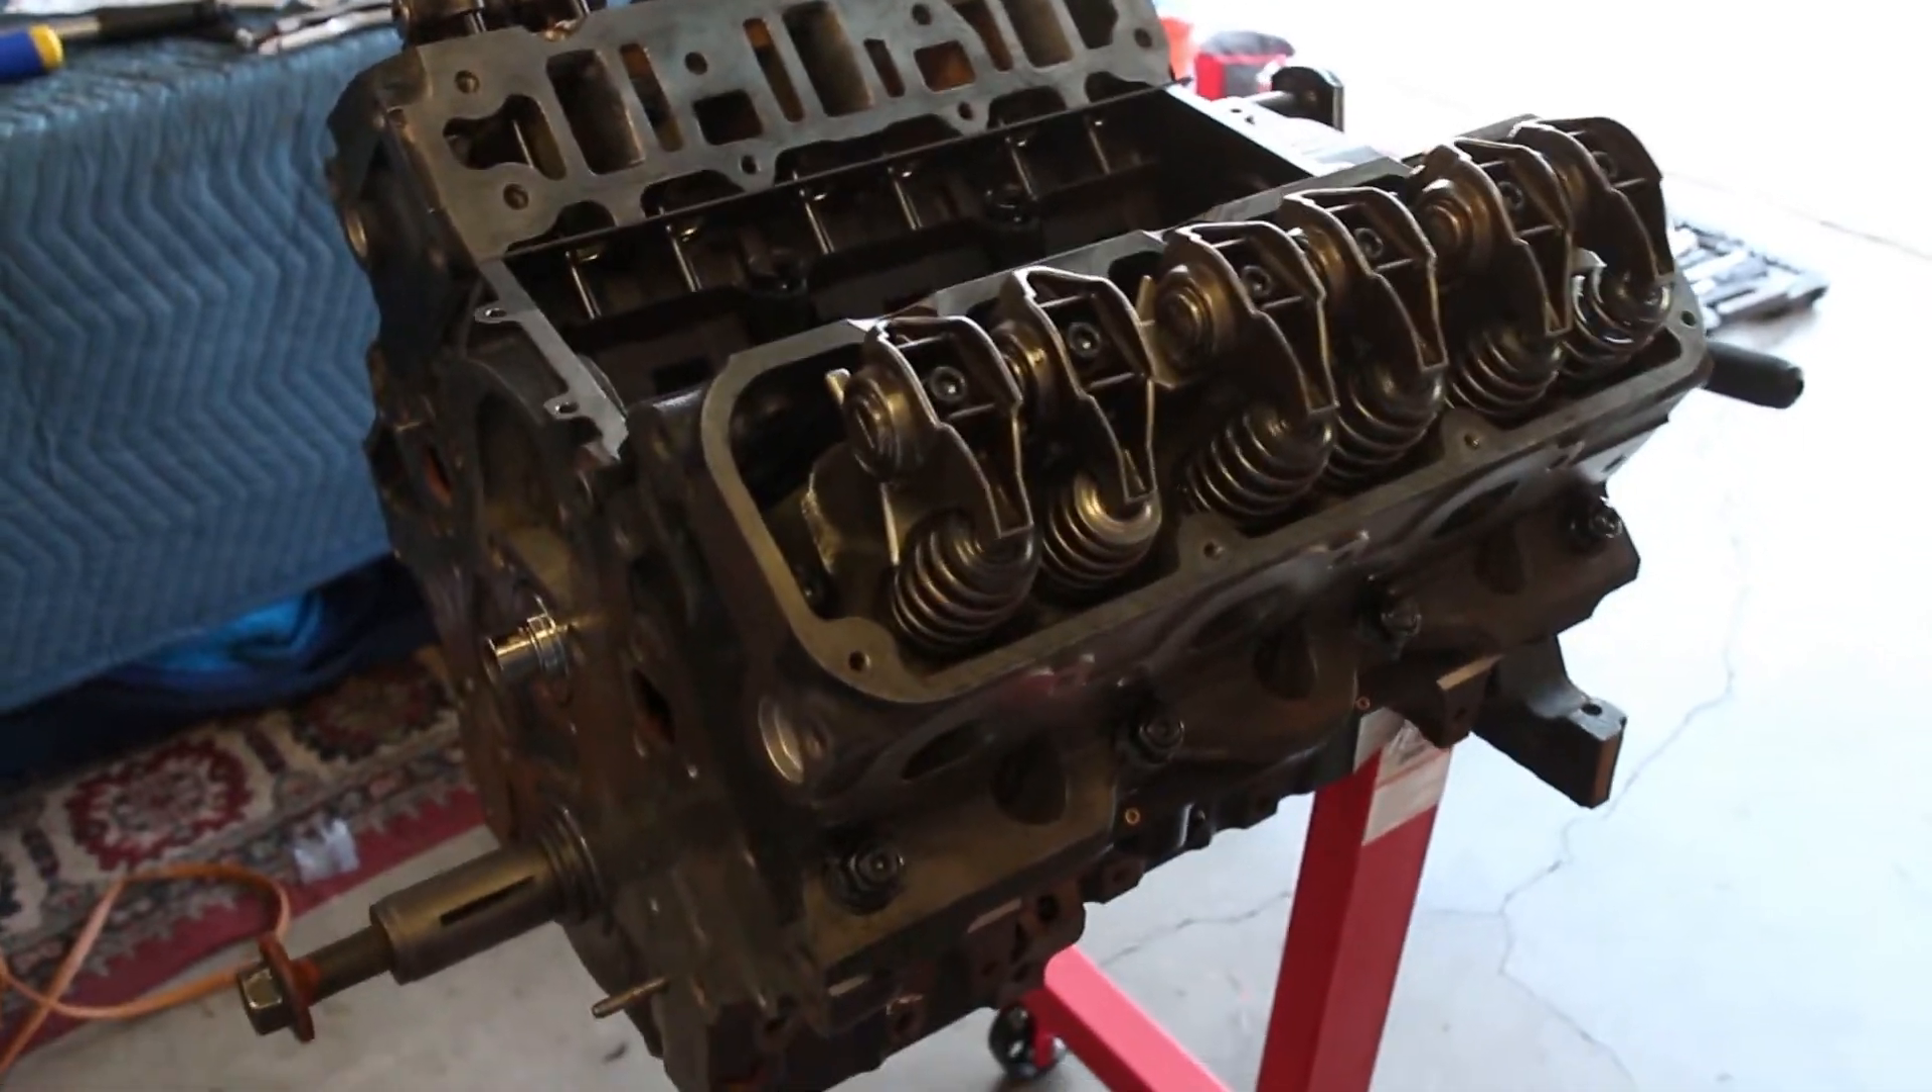Alright, we got all the, uh, heads and the valve train all finished. Um, everything's all torqued down to the correct specs.